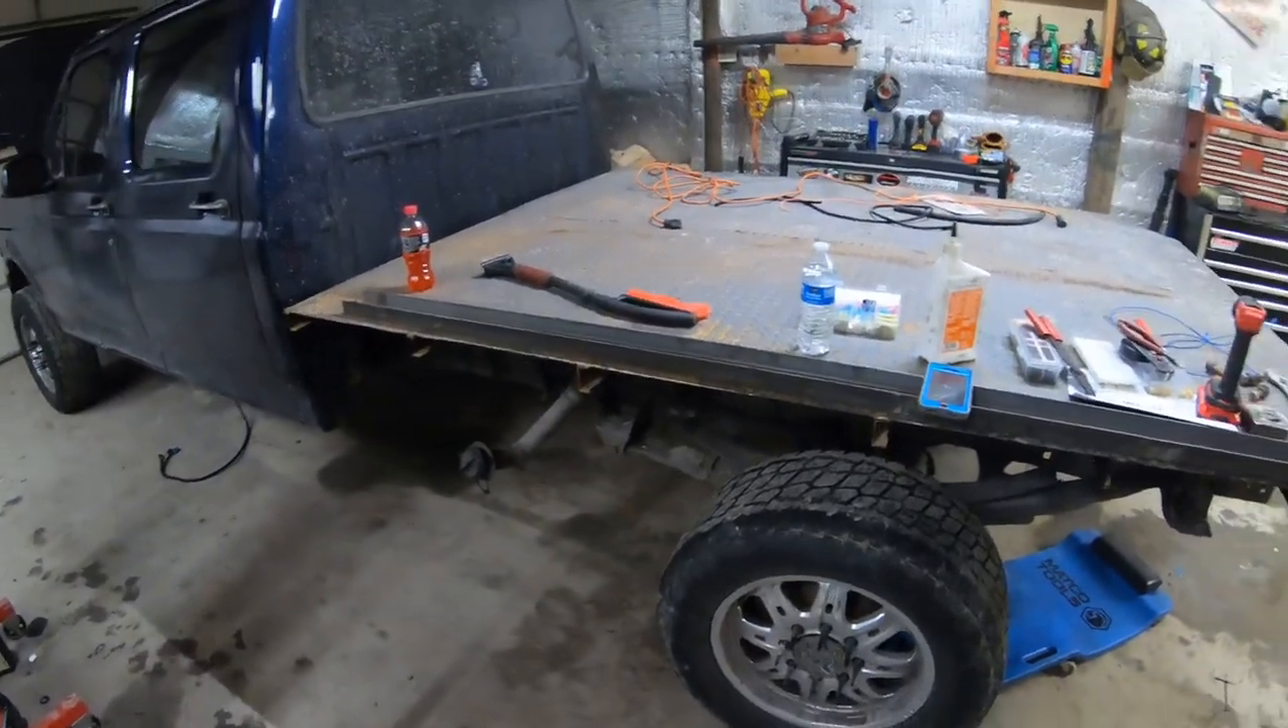Well the flatbed is officially back on.